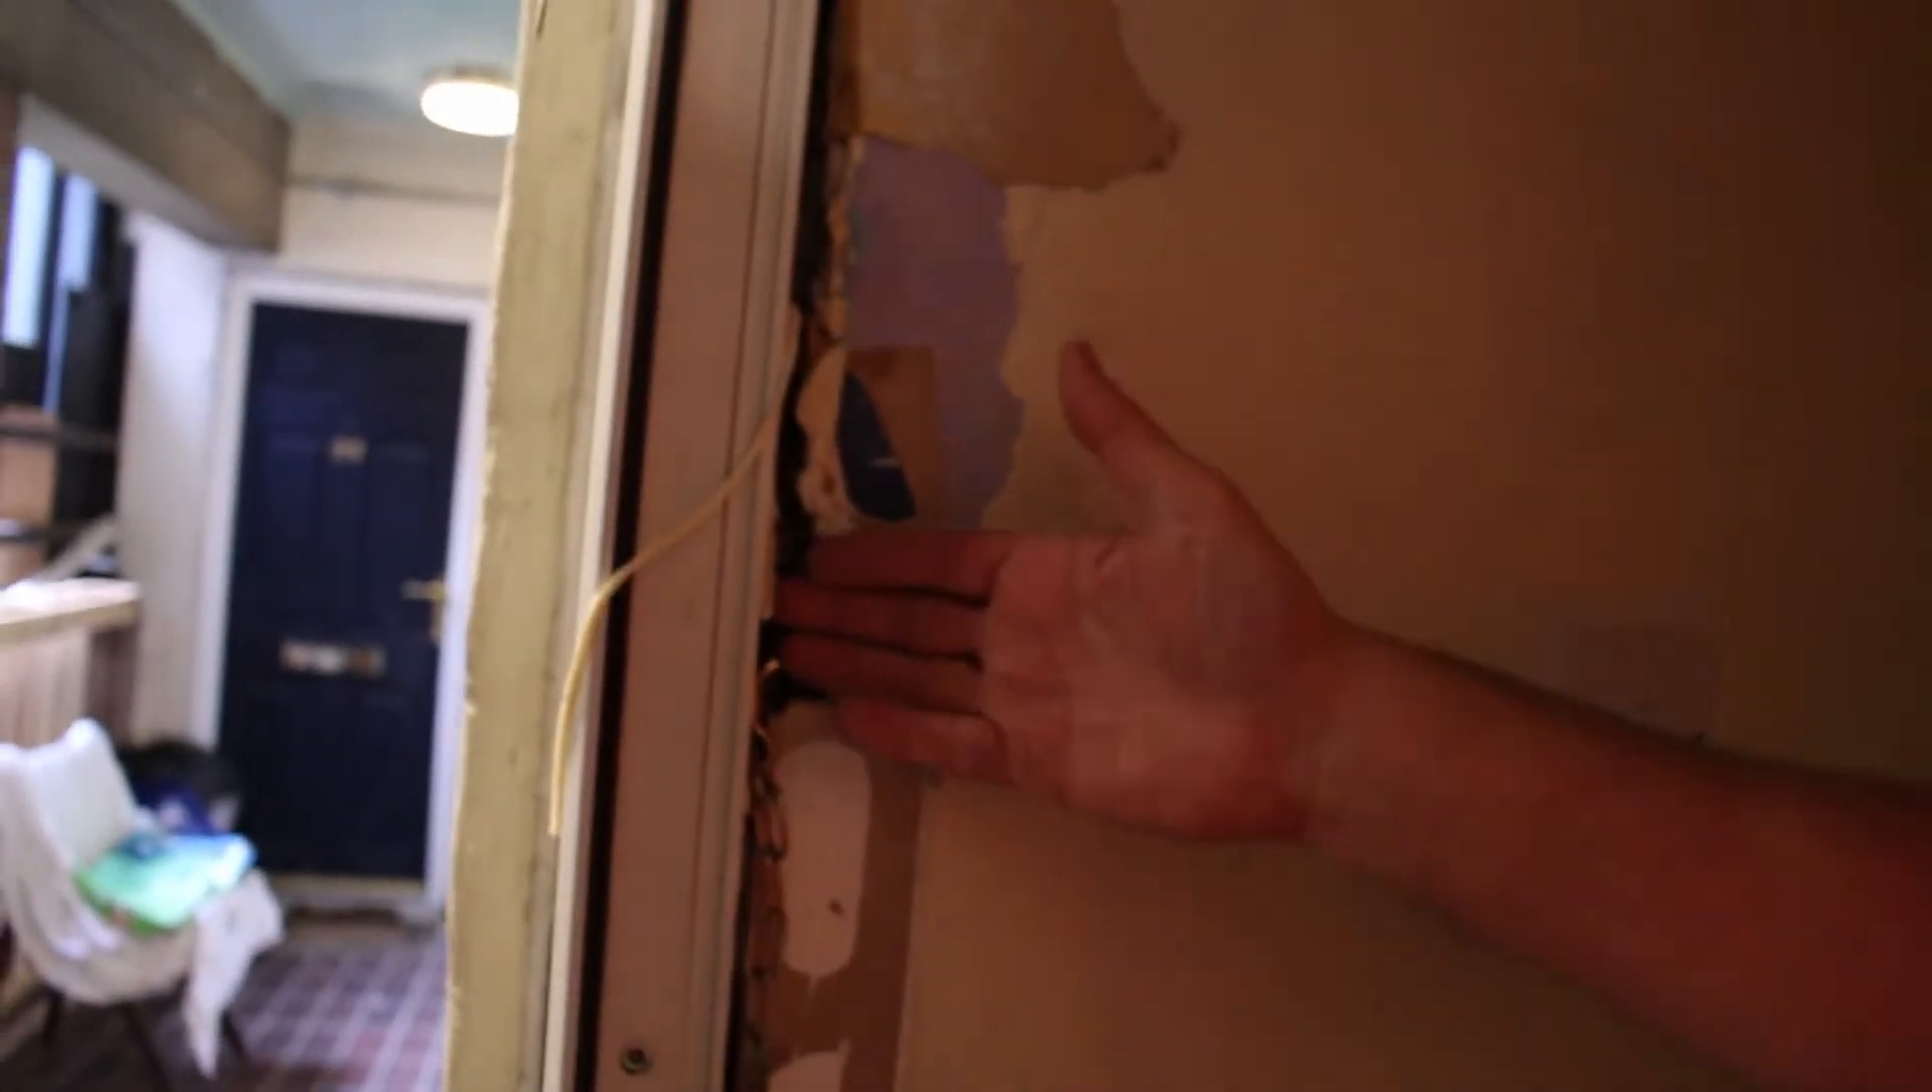So a major concern here, the opening for the frame has not been backfilled so we've got a clear gap between the frame and the opening of between 10mm and 40mm, 50mm which should be adequately filled.